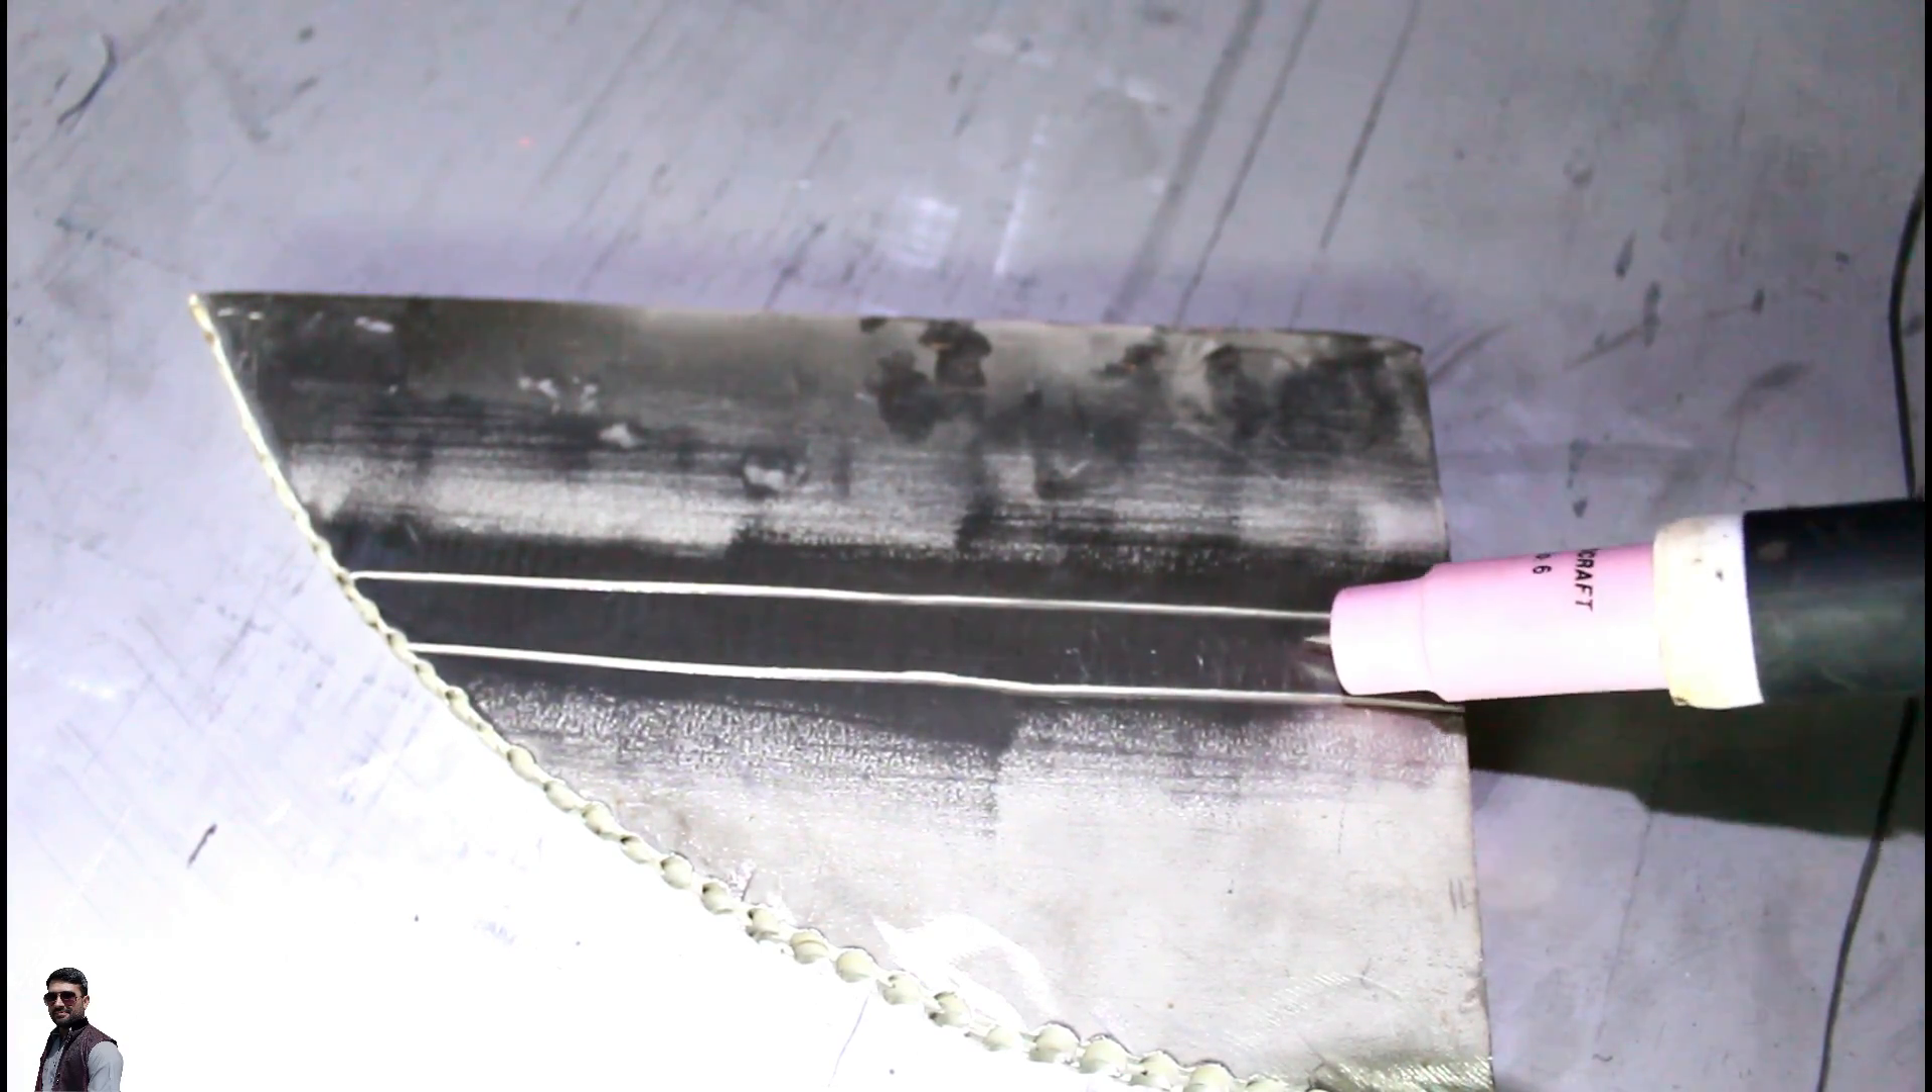میں نے ویلڈ کرافٹ کا نمبر سکس کا جو کپ ہے وہ اسے لگا دی ہے ٹارچ کی اوپر۔